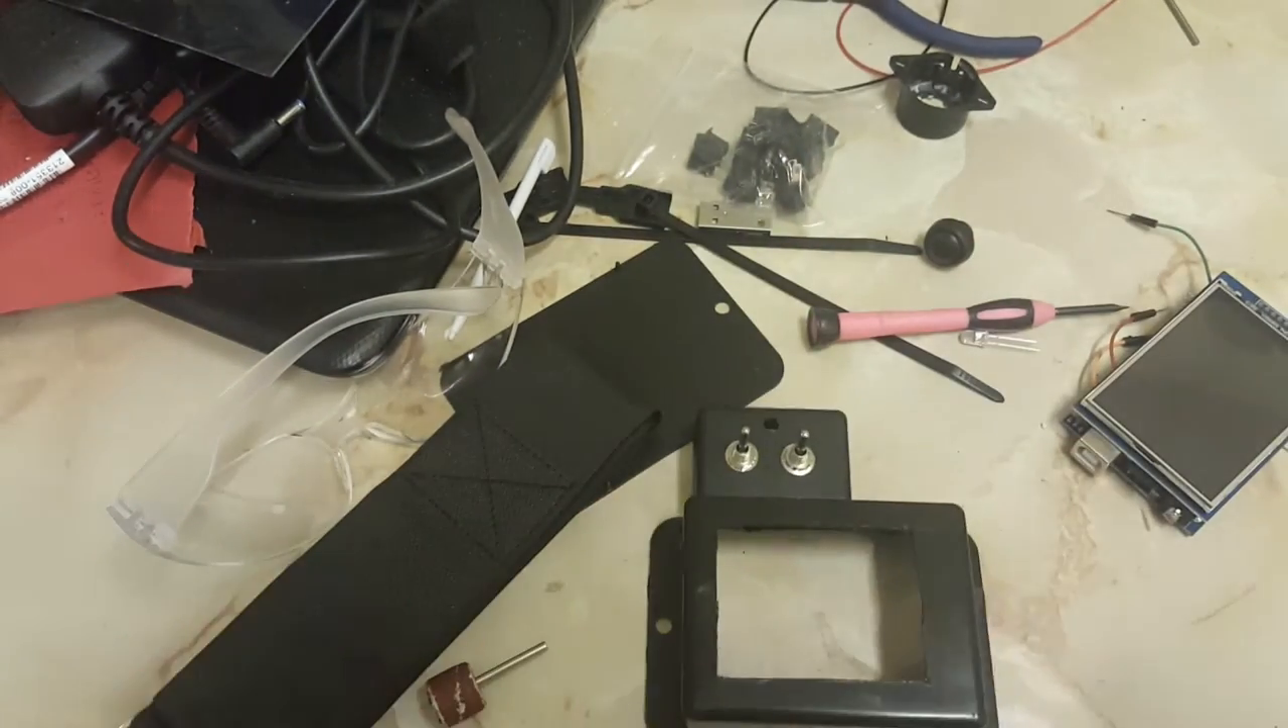So yeah we've got the switches in.